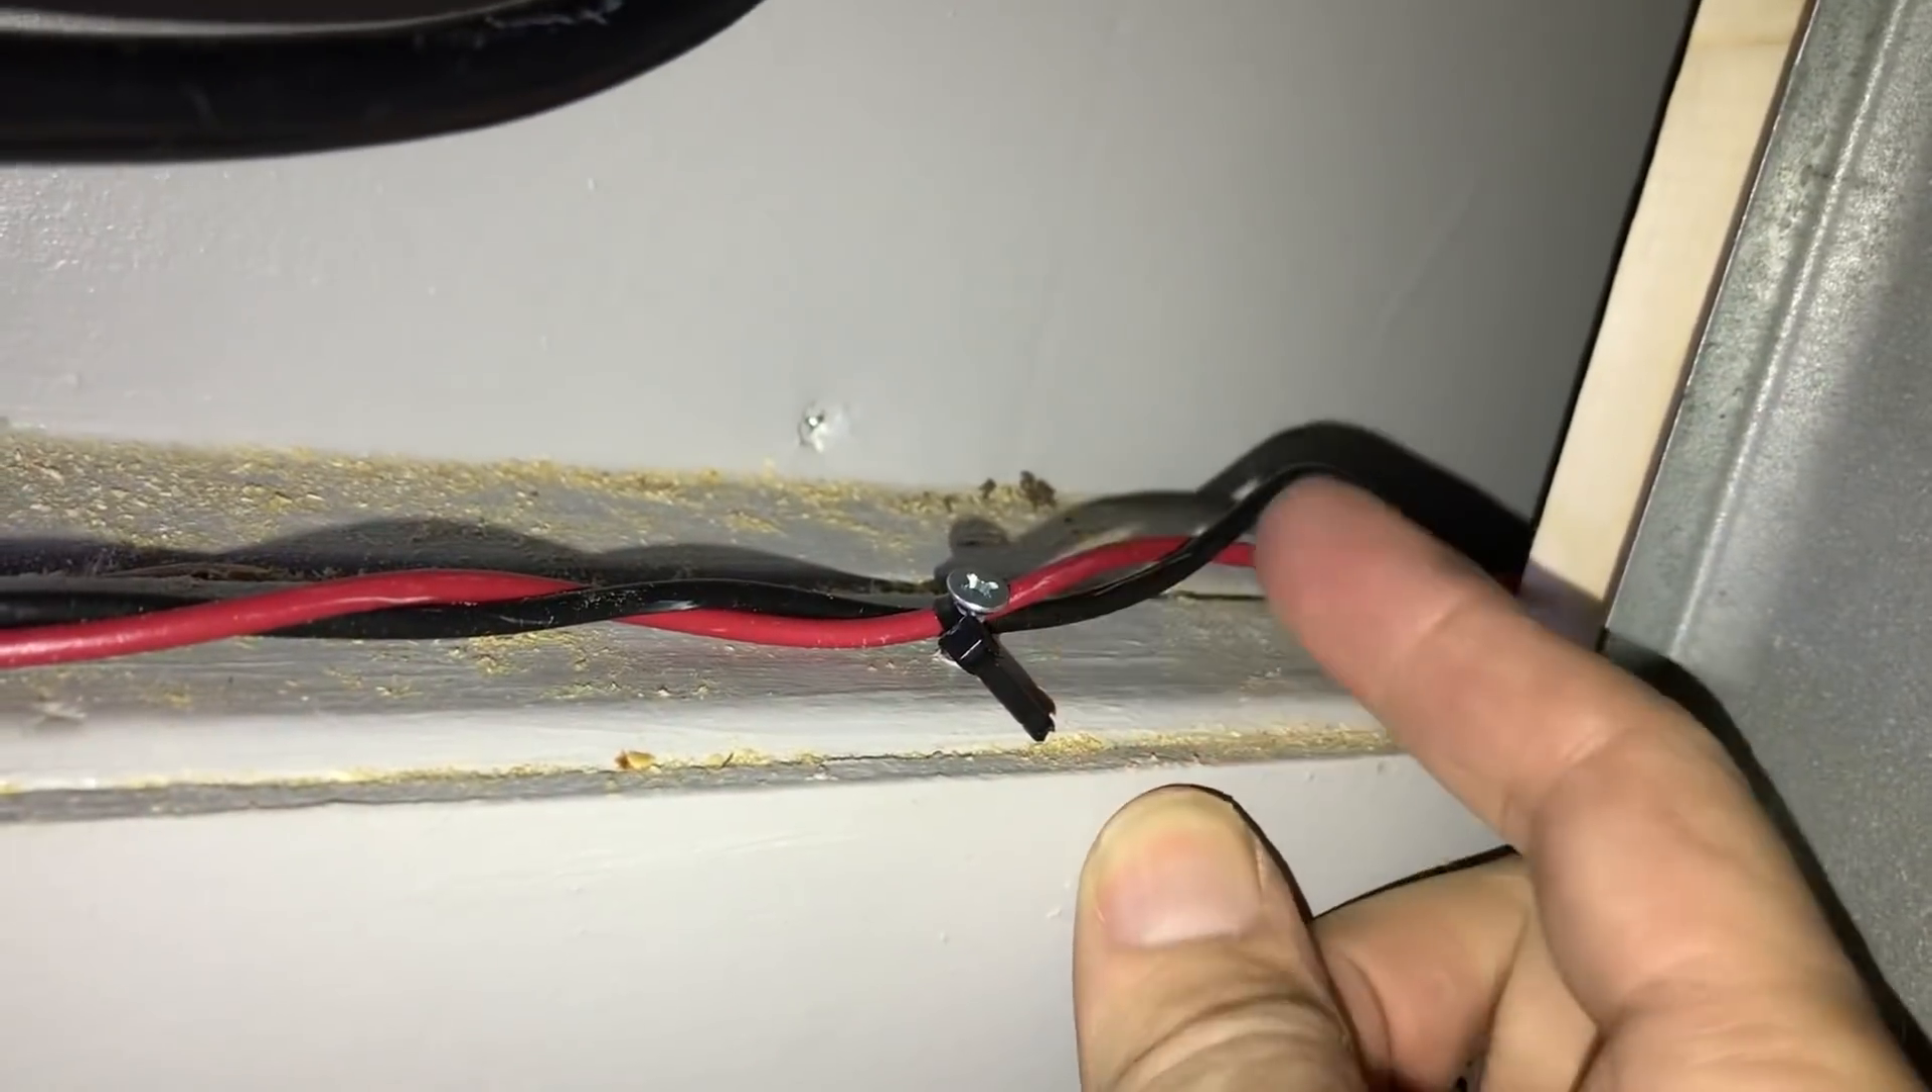All right I really didn't have anything in my arsenal for tying down the wire so I just put in a little screw here and zip tied and that's going to keep the wires up and out of the way.